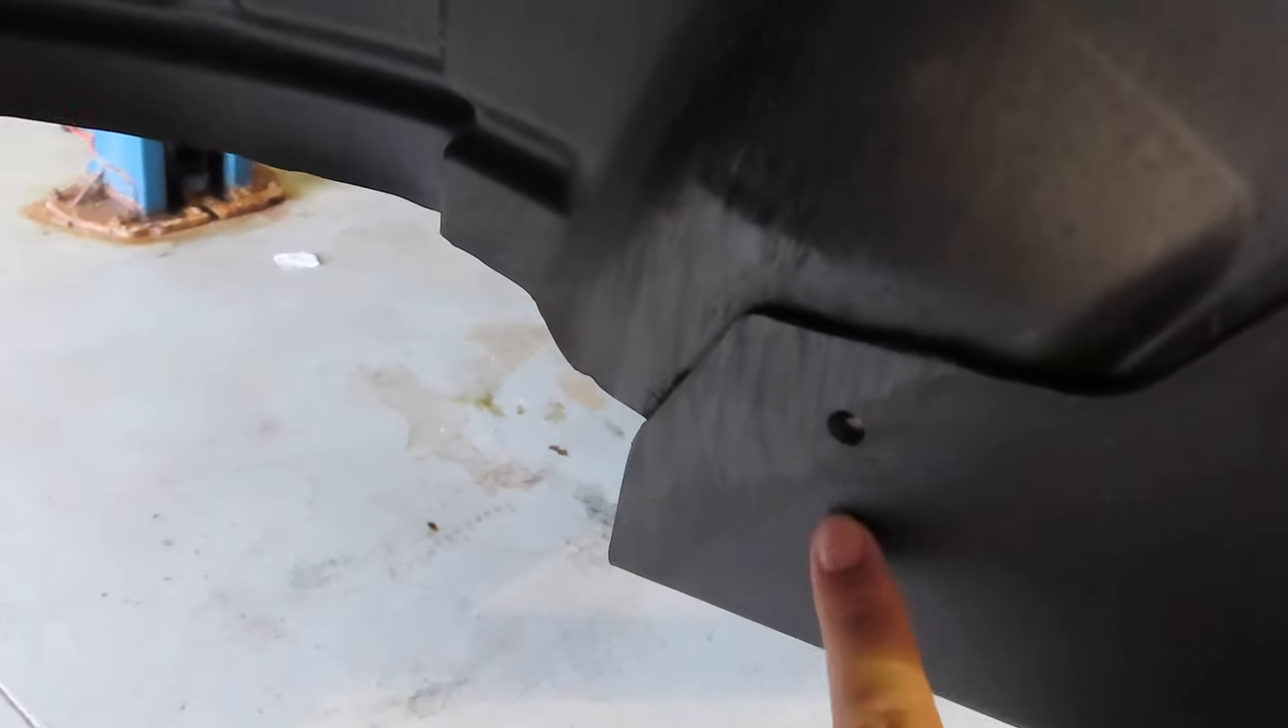You can see it was rubbing so good it rubbed the pushpin right out of there.